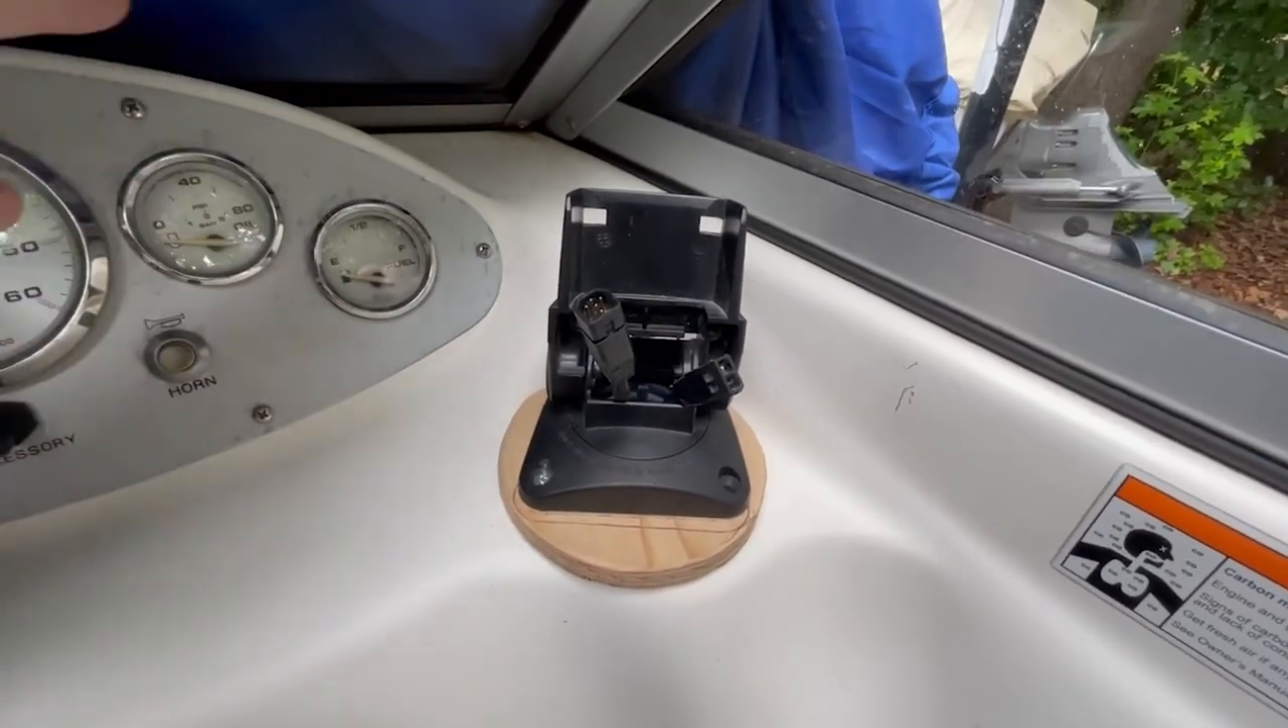We've got the top piece just kind of sitting in place here with the two cables pull through here and, uh, we're almost ready.